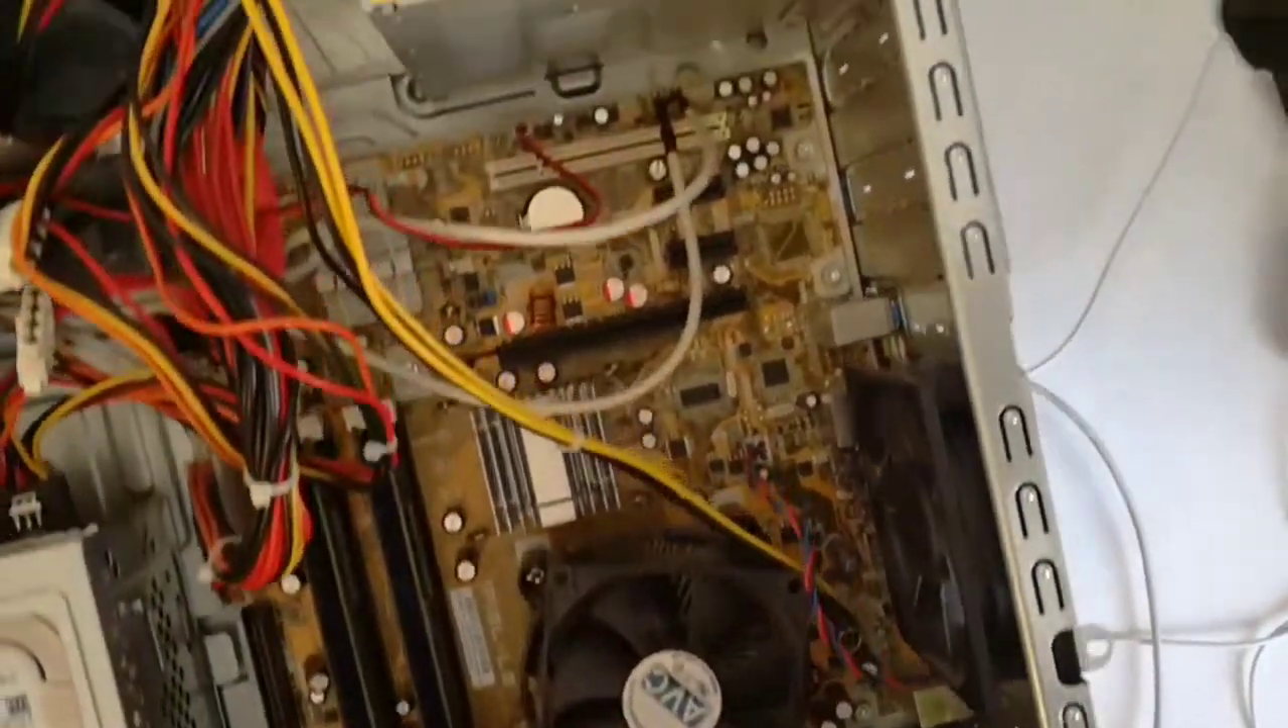I already removed the side cover.